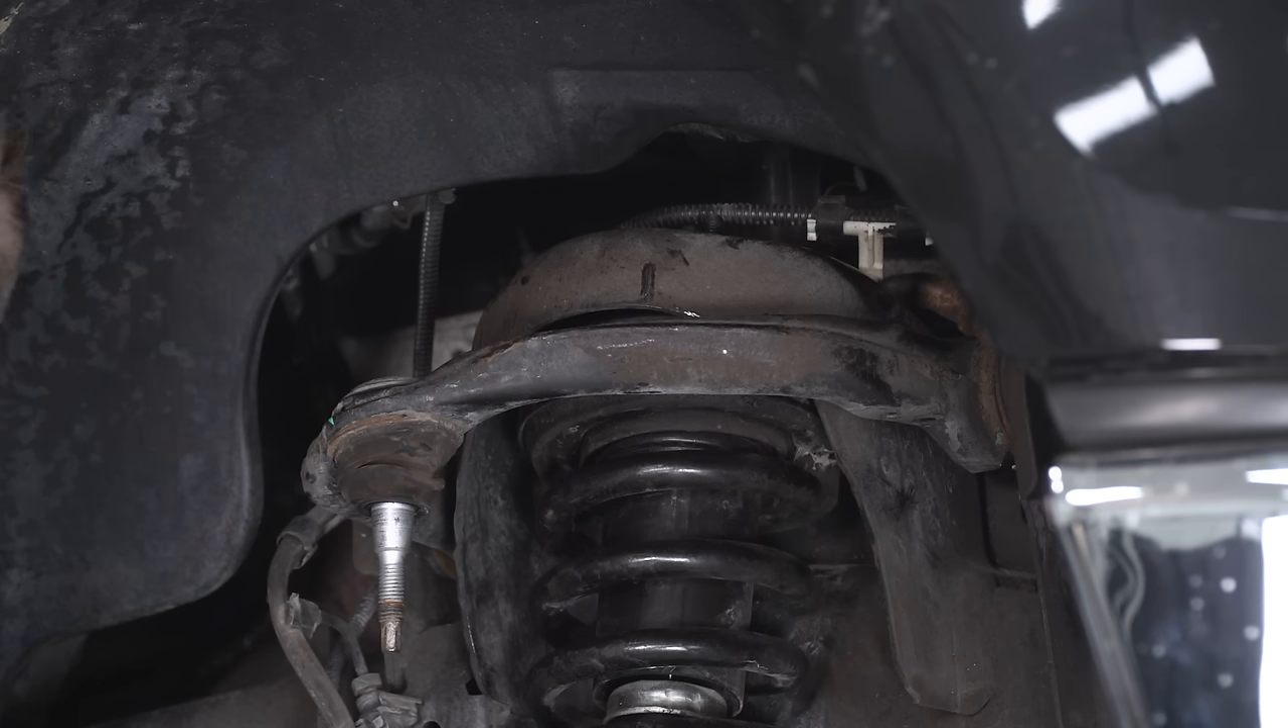All right, our strut's back in place after a little bit of hard work and sweat.